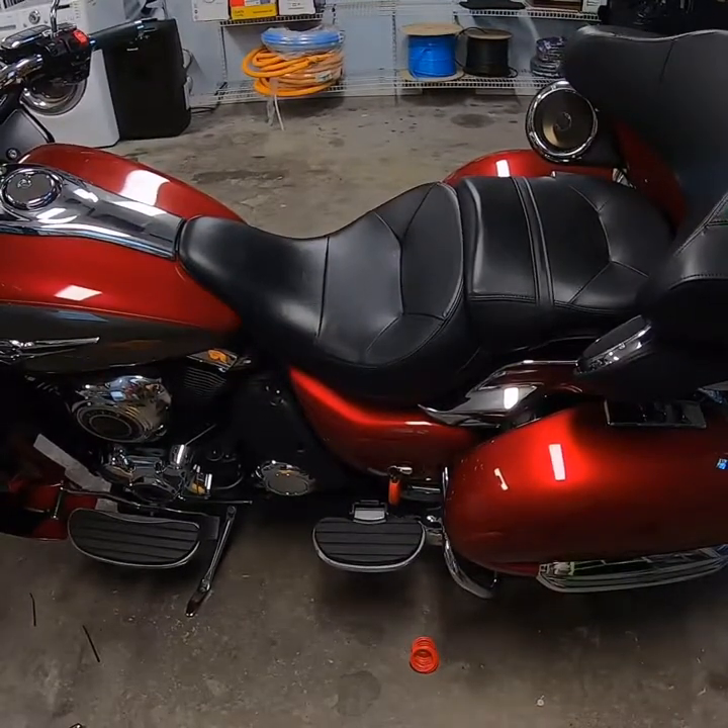And that's it. Our seat is on and our gas tank is back in.